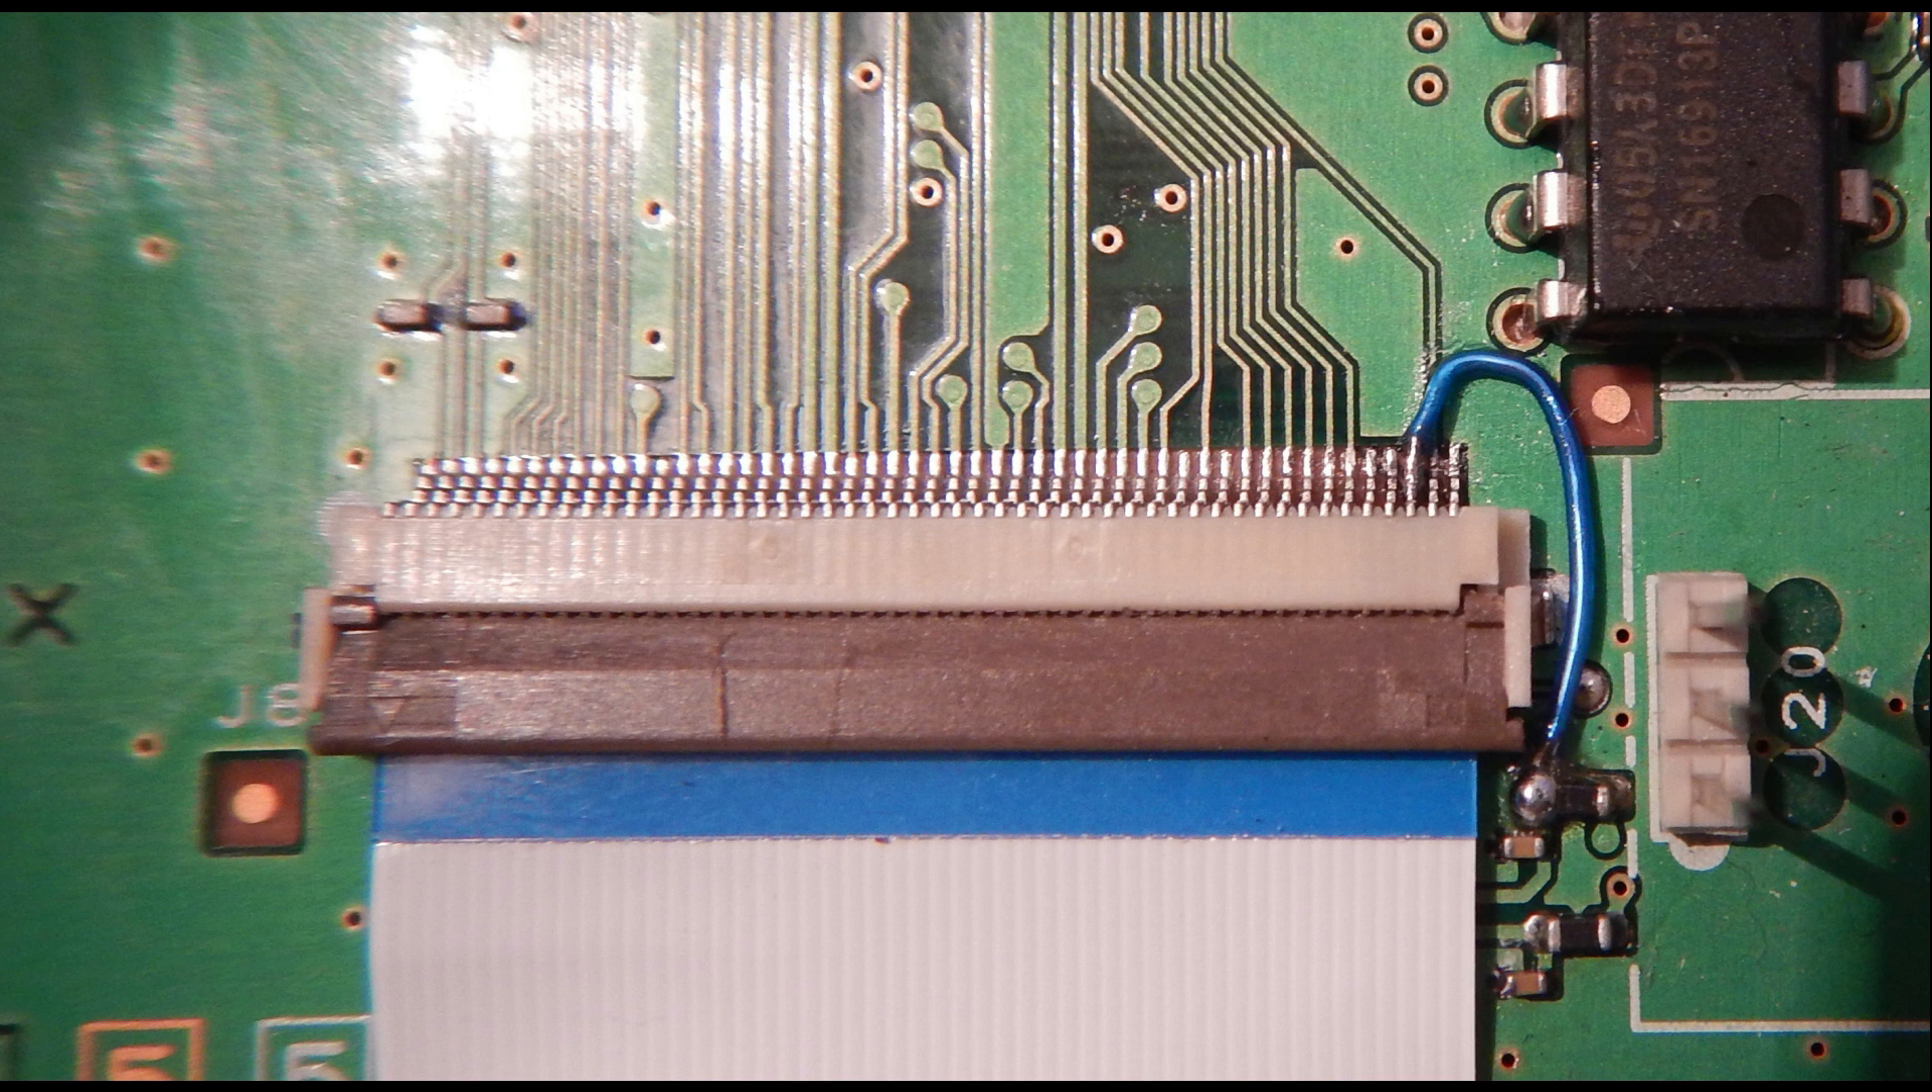I've just added a small wire from the inductor to the third pin of the connector, that should bypass the broken trace.